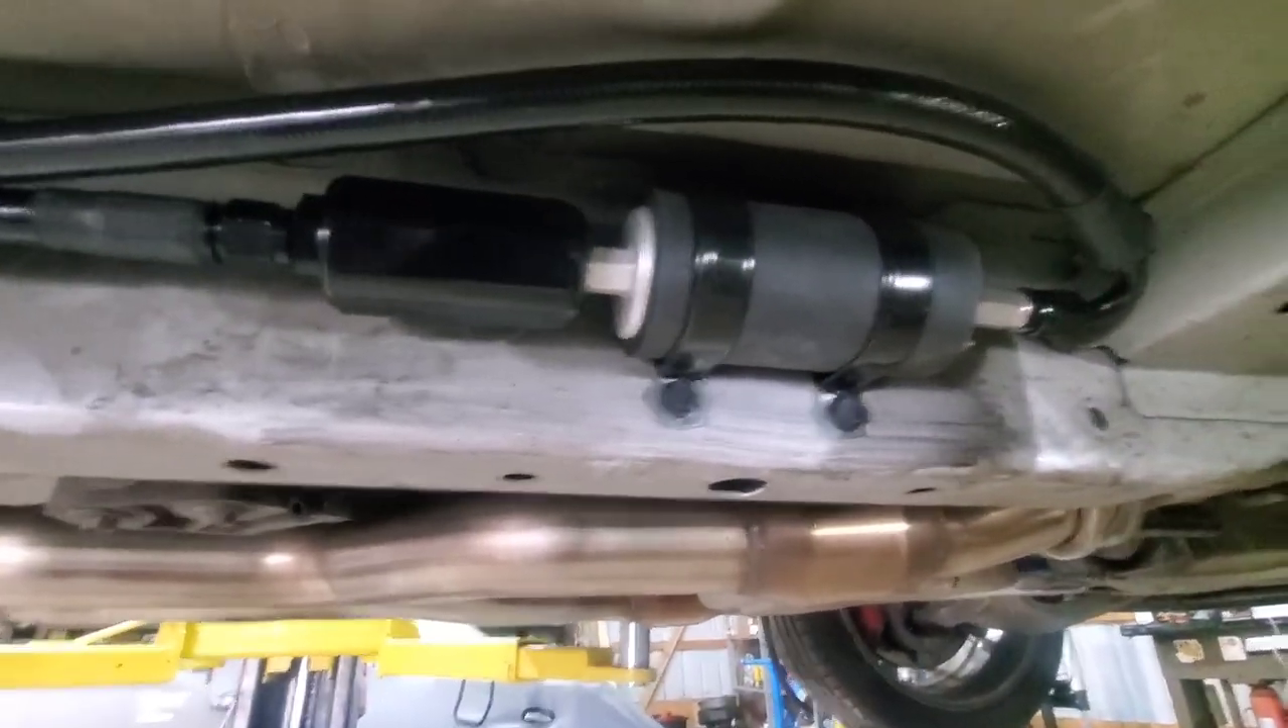So, here's the lines hooked up and tightened up. Got some clearance from the floor.